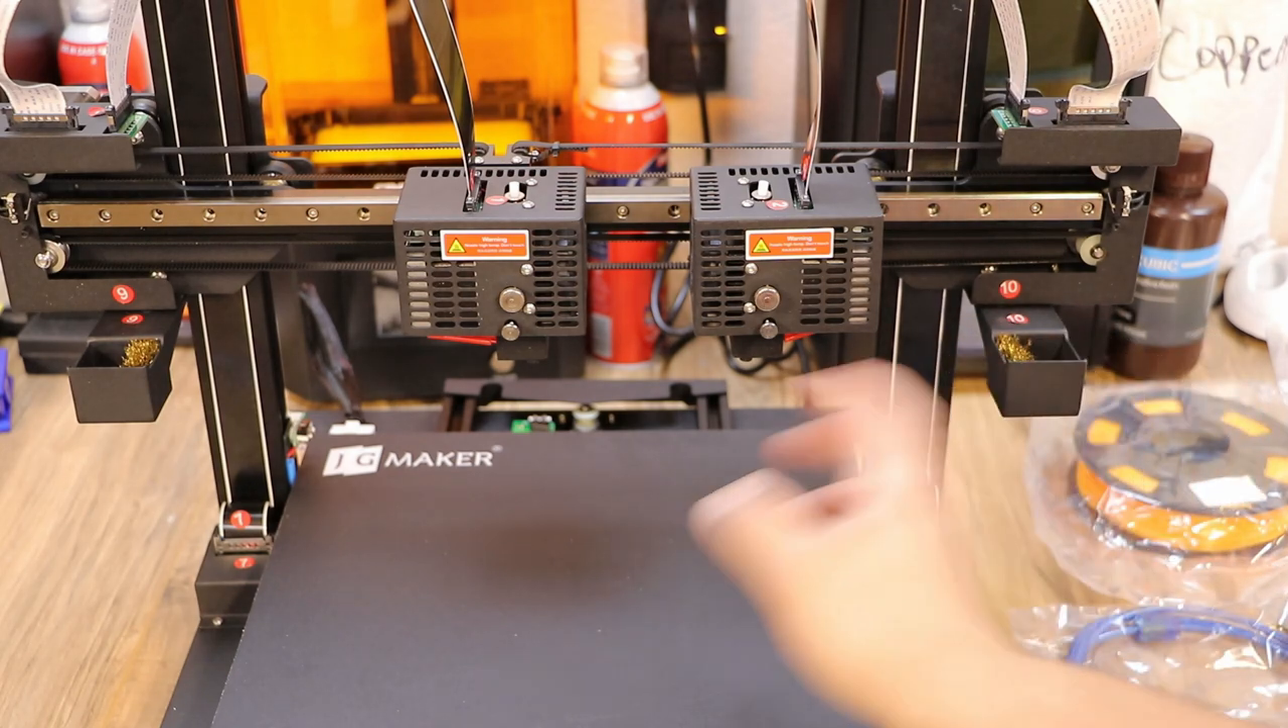So as you can see I got both brush boxes on.